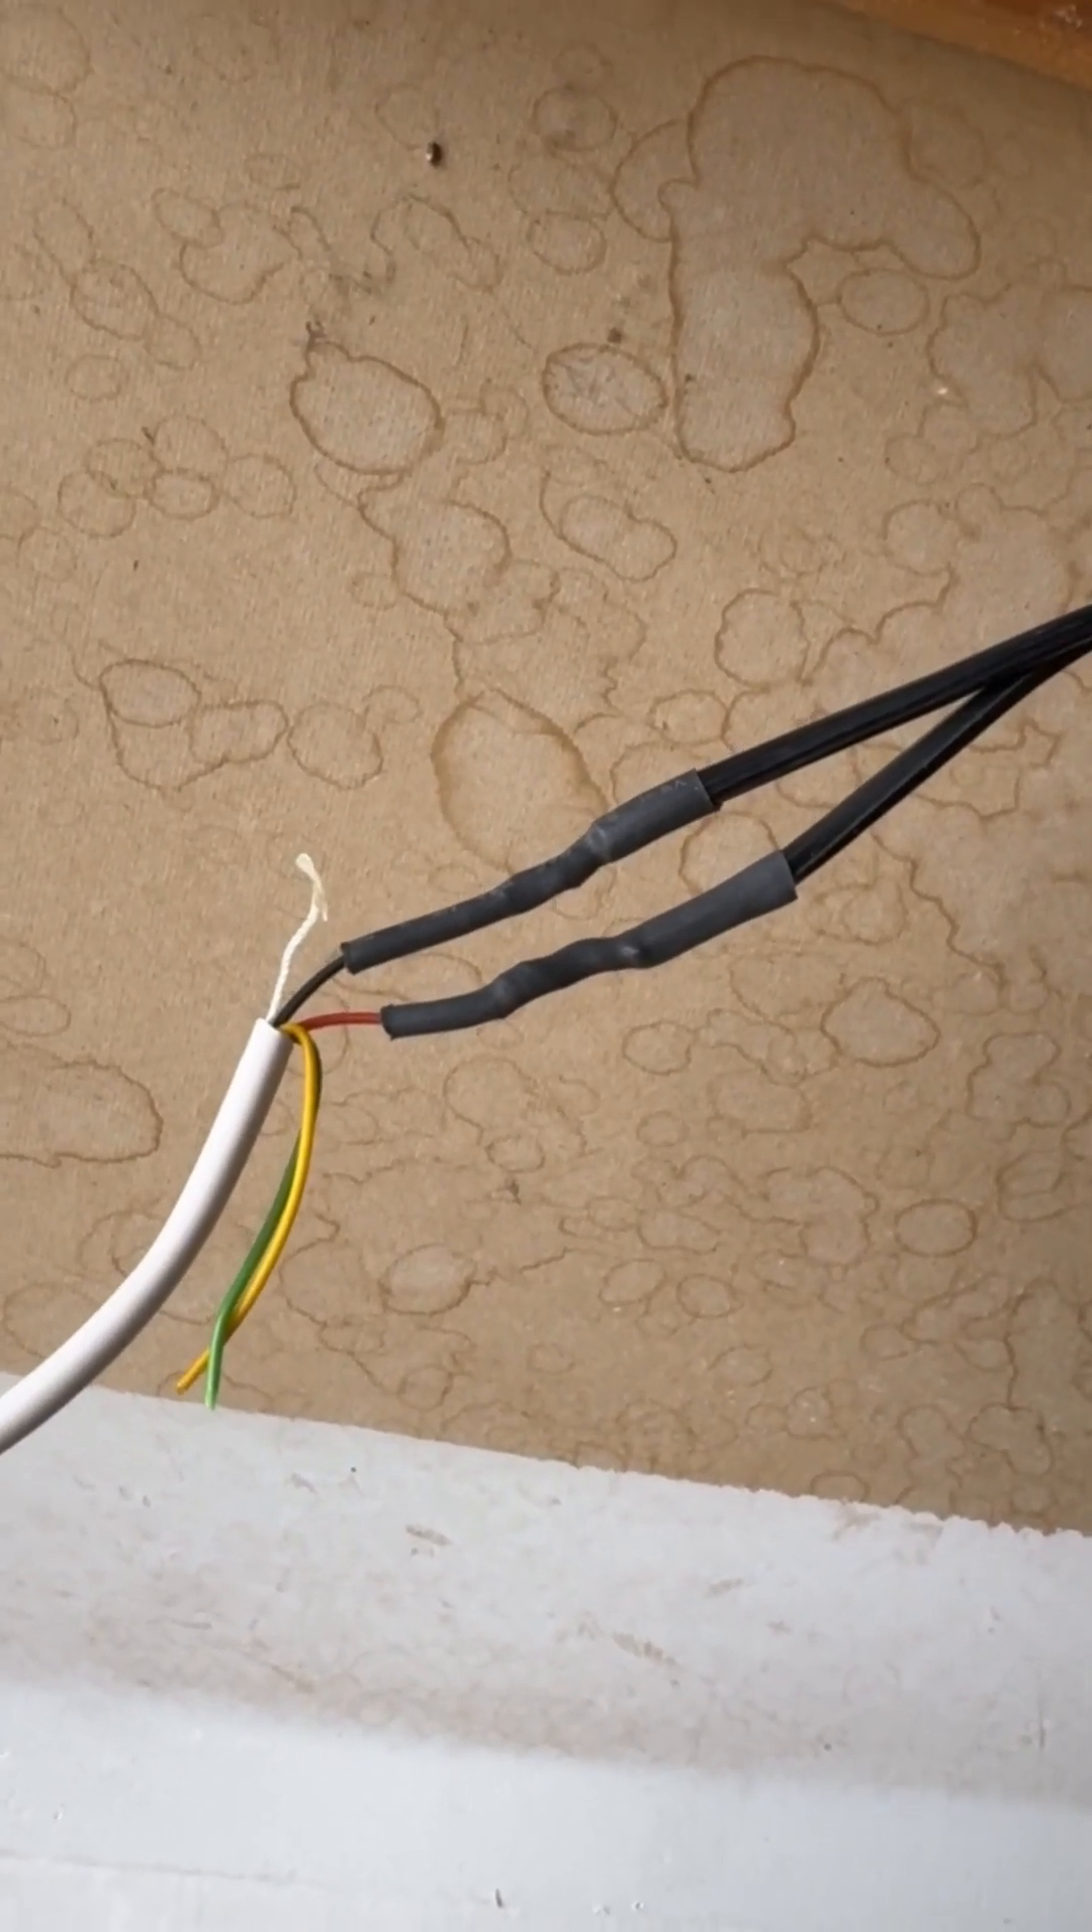So I soldered my connections together and I put a little bit of heat shrink over top to insulate them and what I'll do now is tape the whole thing up with a little bit of electrical tape.